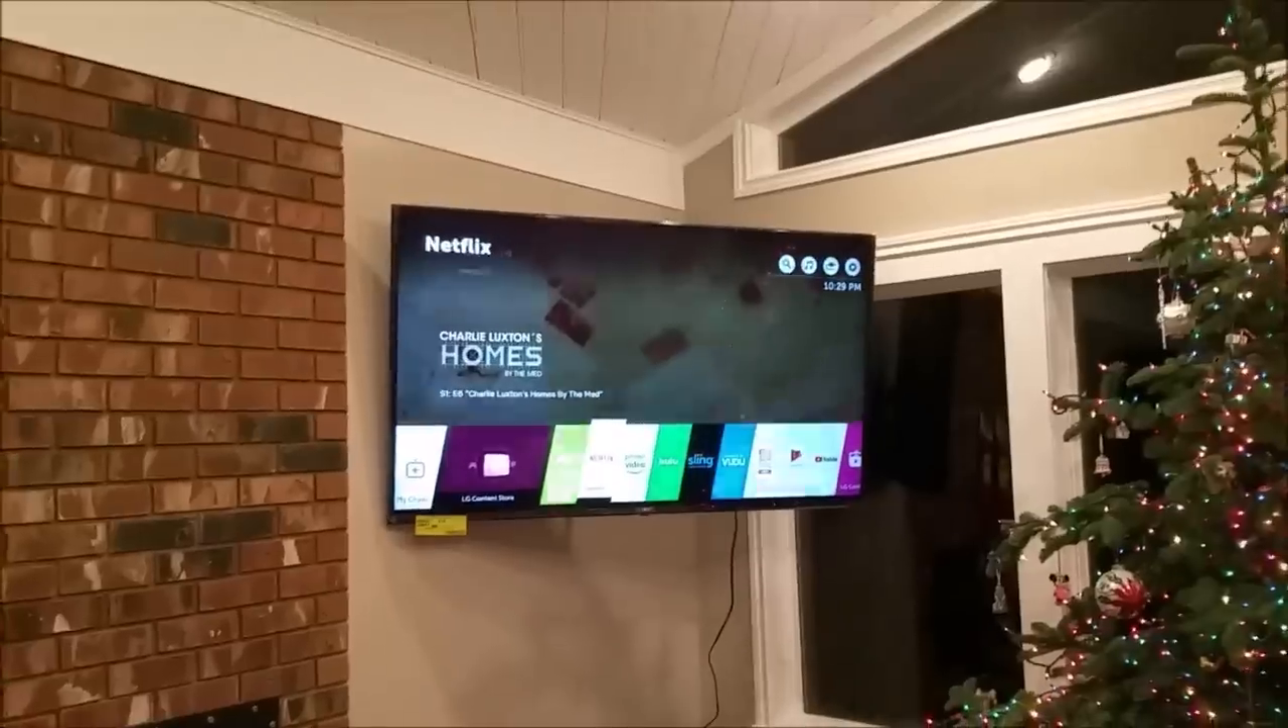So we've got the TV mounted. And as you see, we can kind of adjust it as we want, but it's all mounted here.